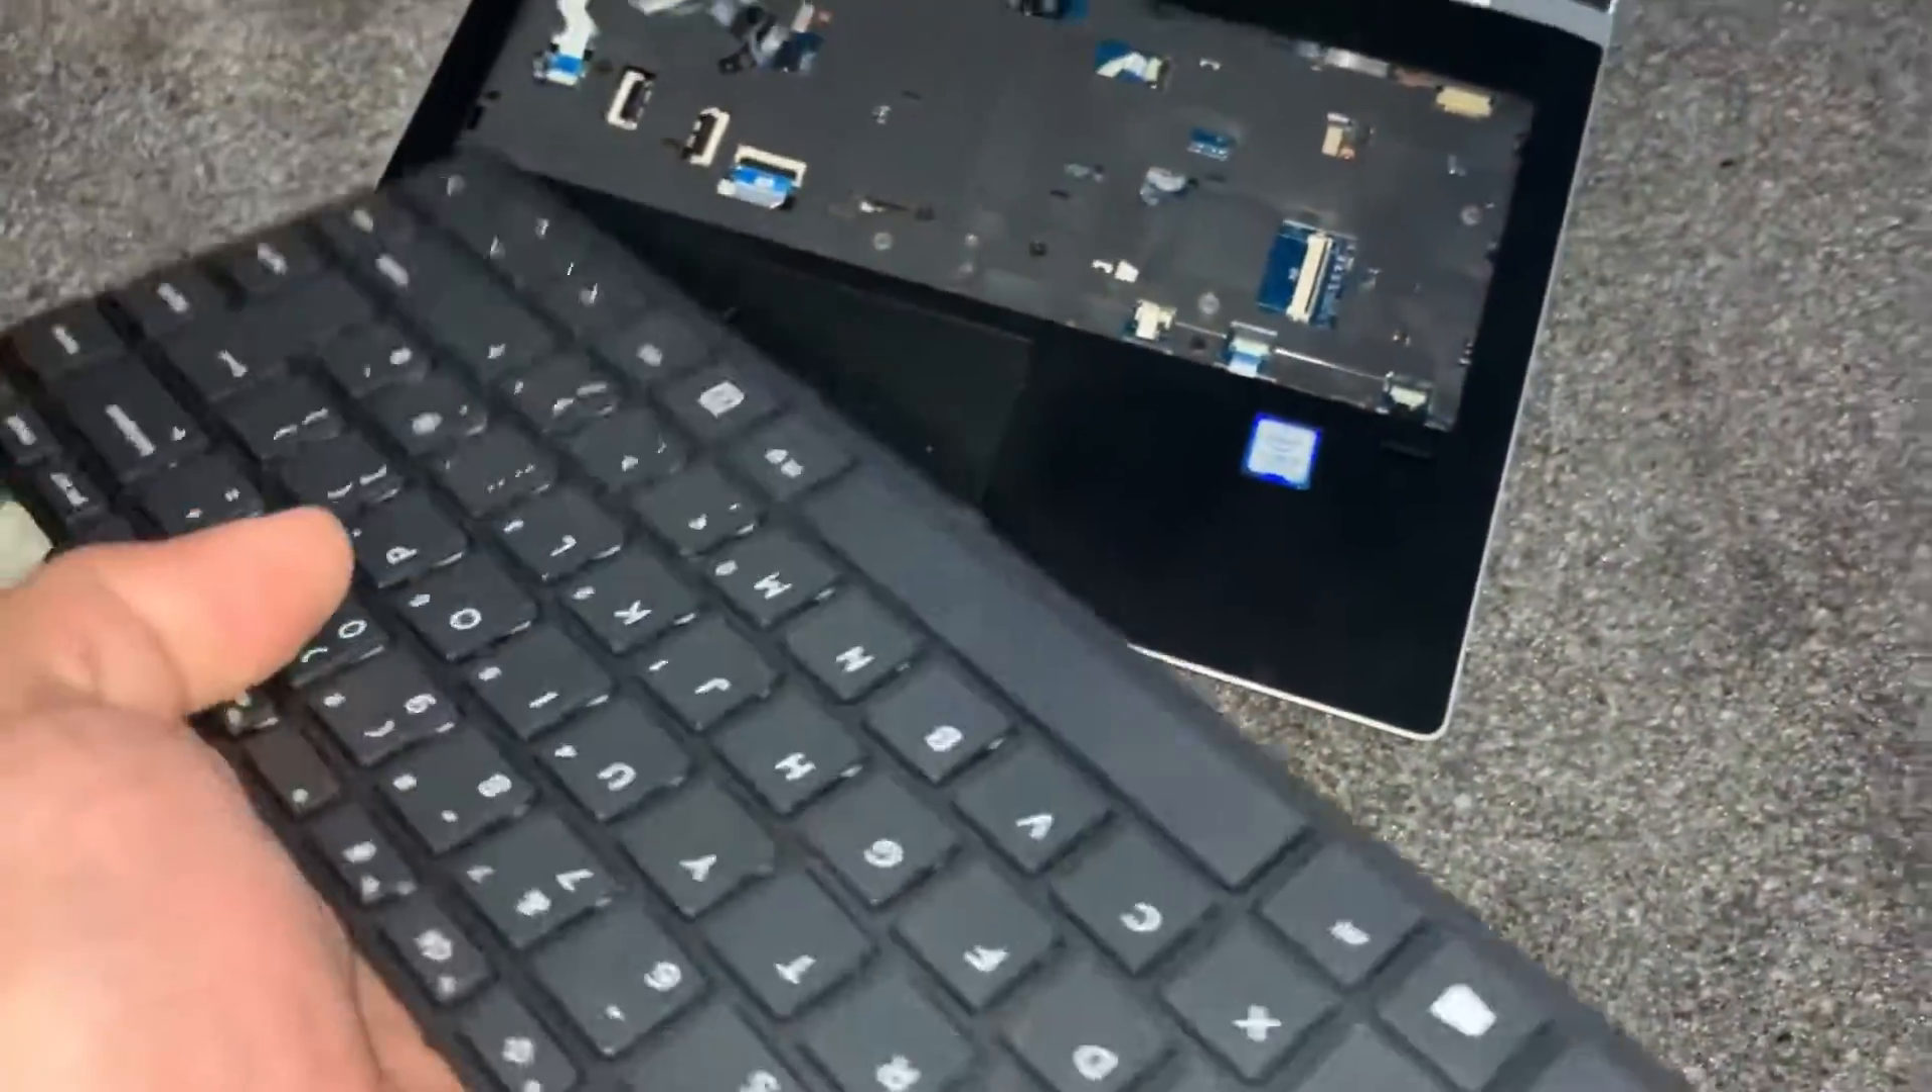So this is the keyboard guys that's been removed.